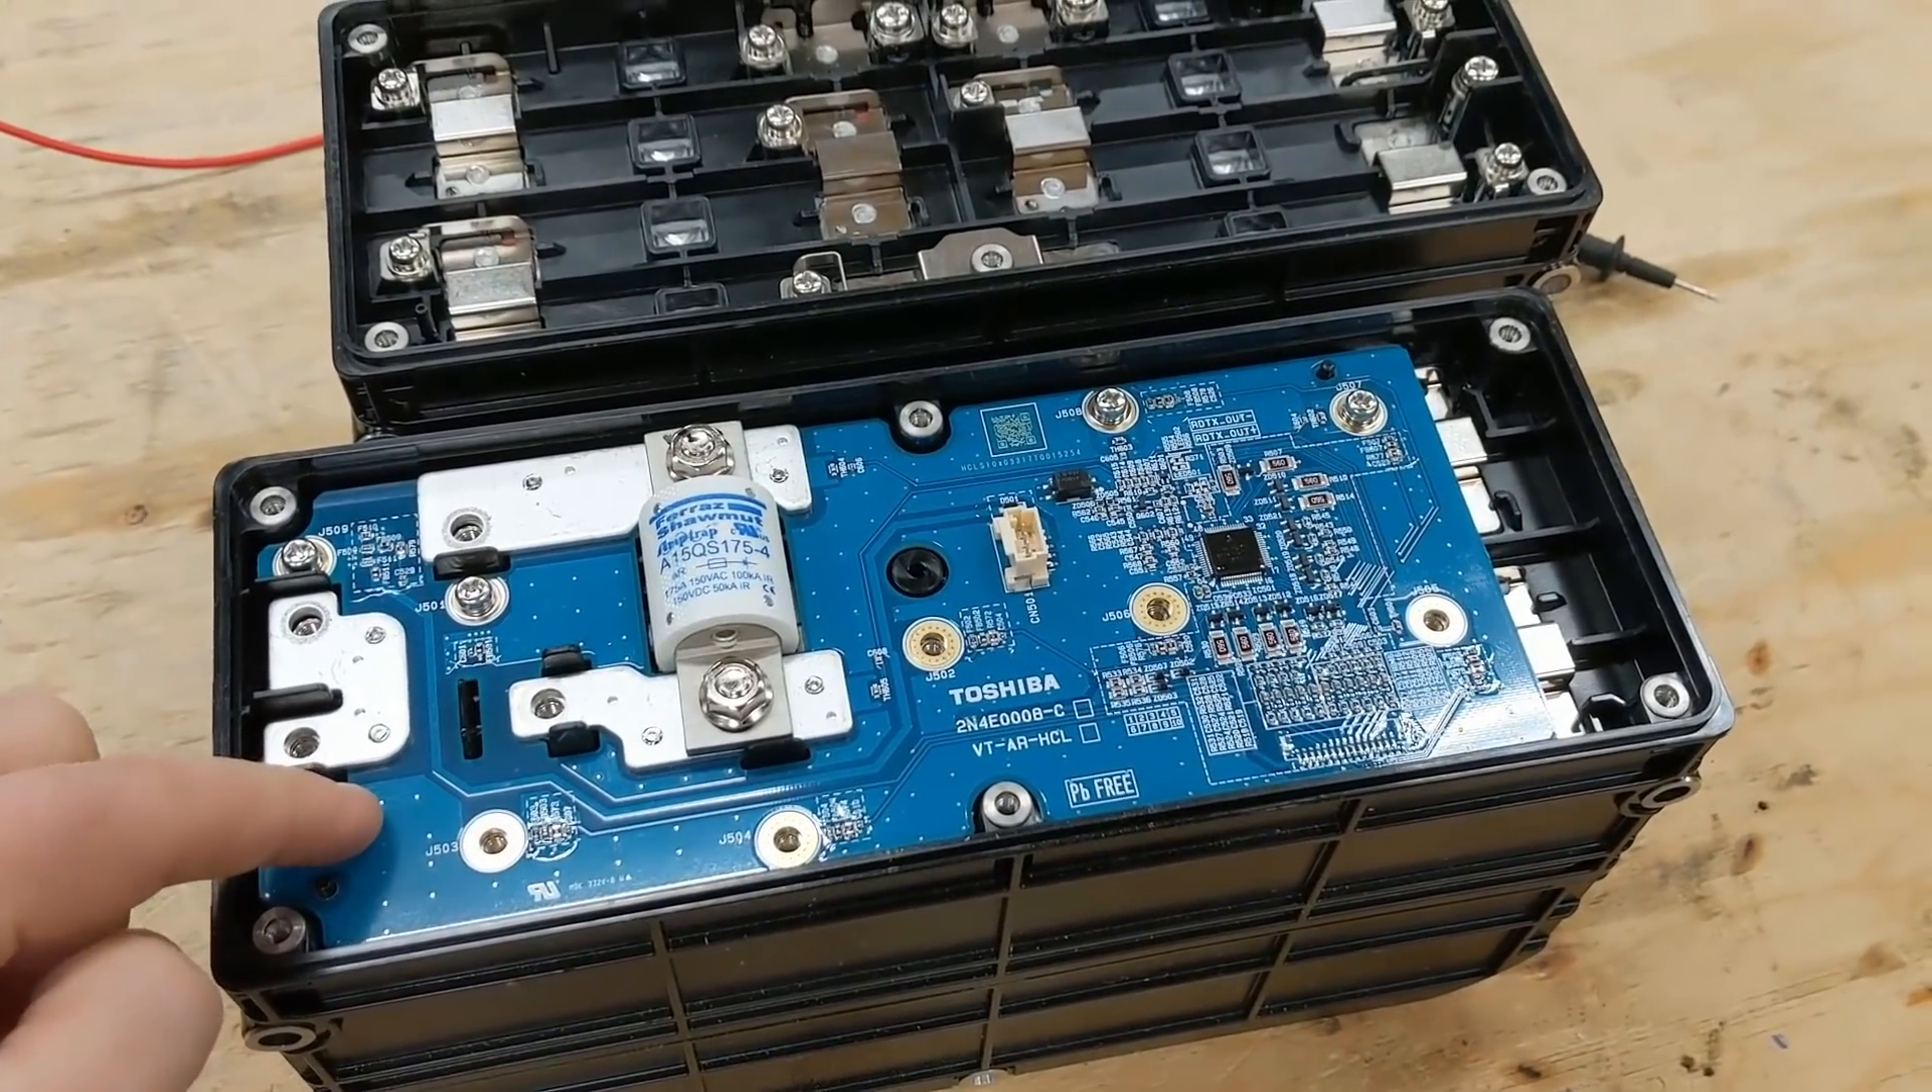We can see this side has a PCB, and I've begun removing some of these screws from here, and some of the screws are still in place.